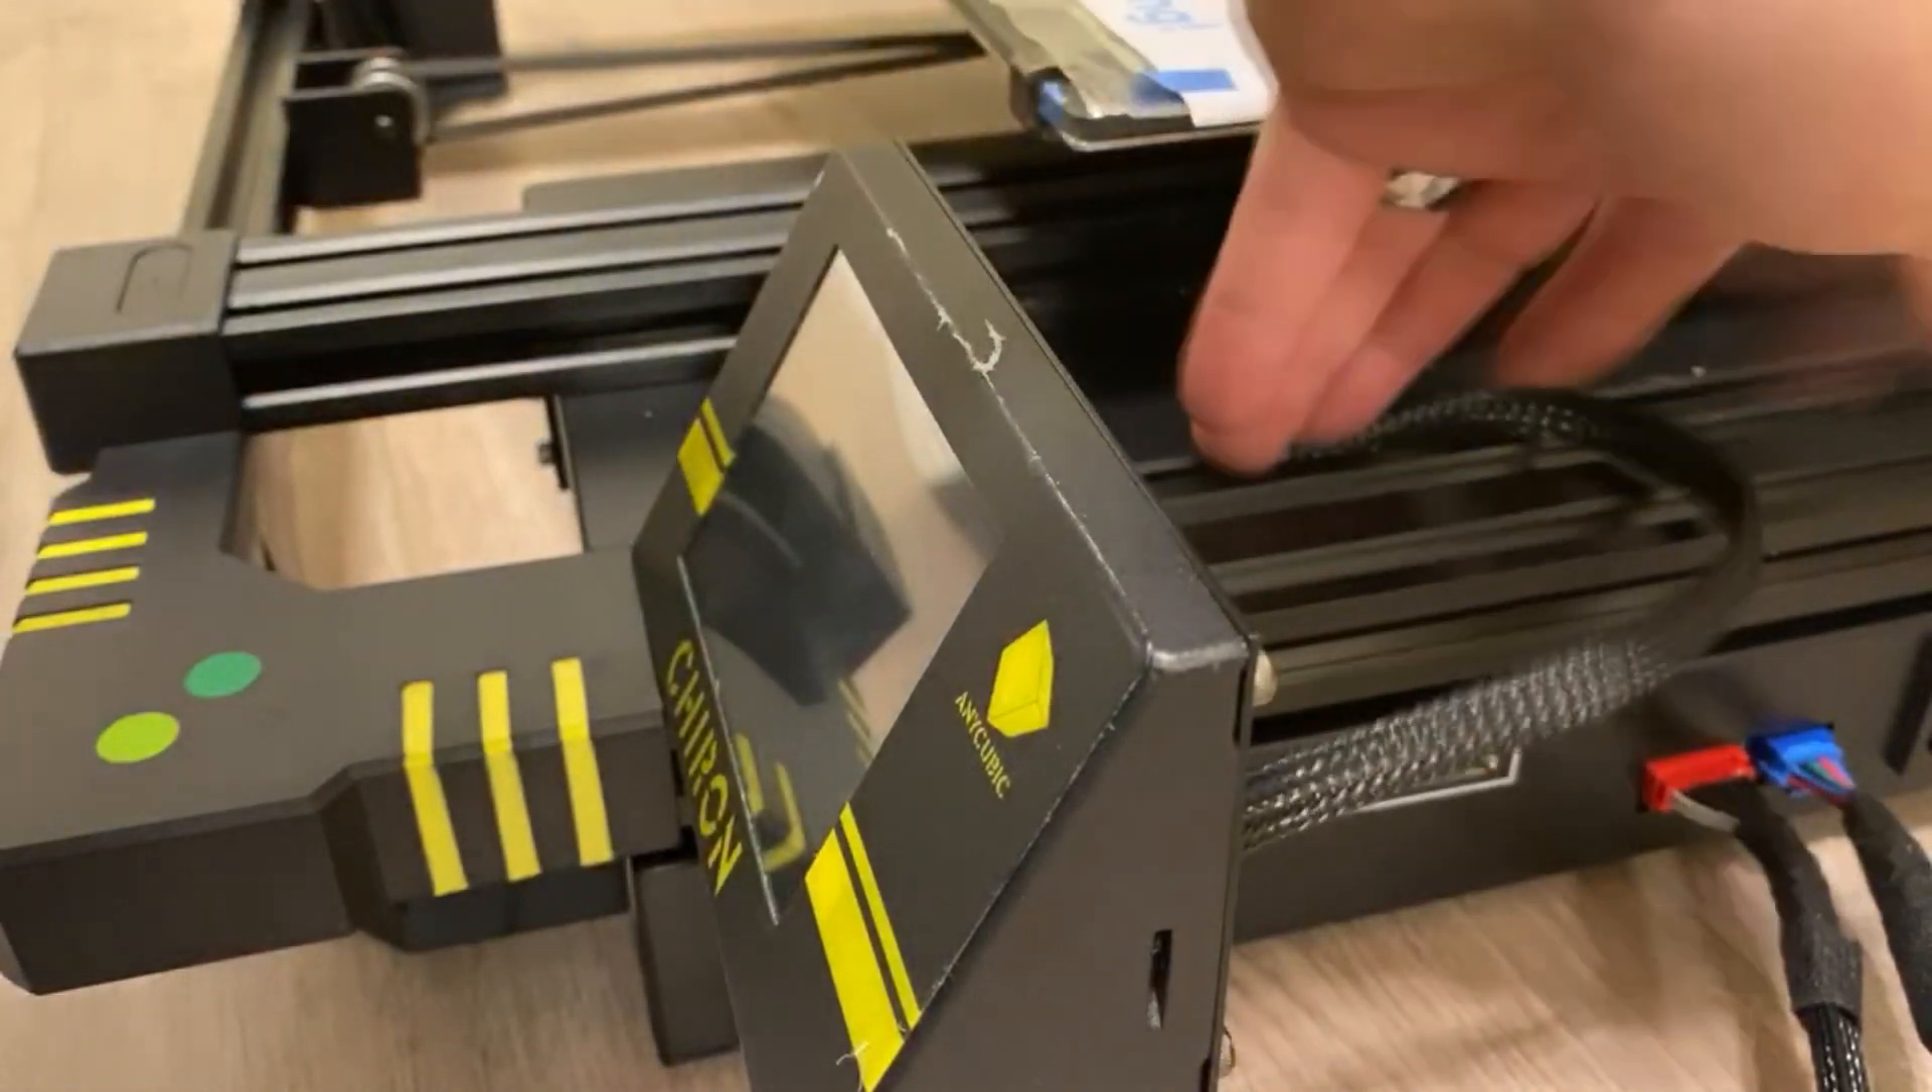Screen's mounted it's good to go.